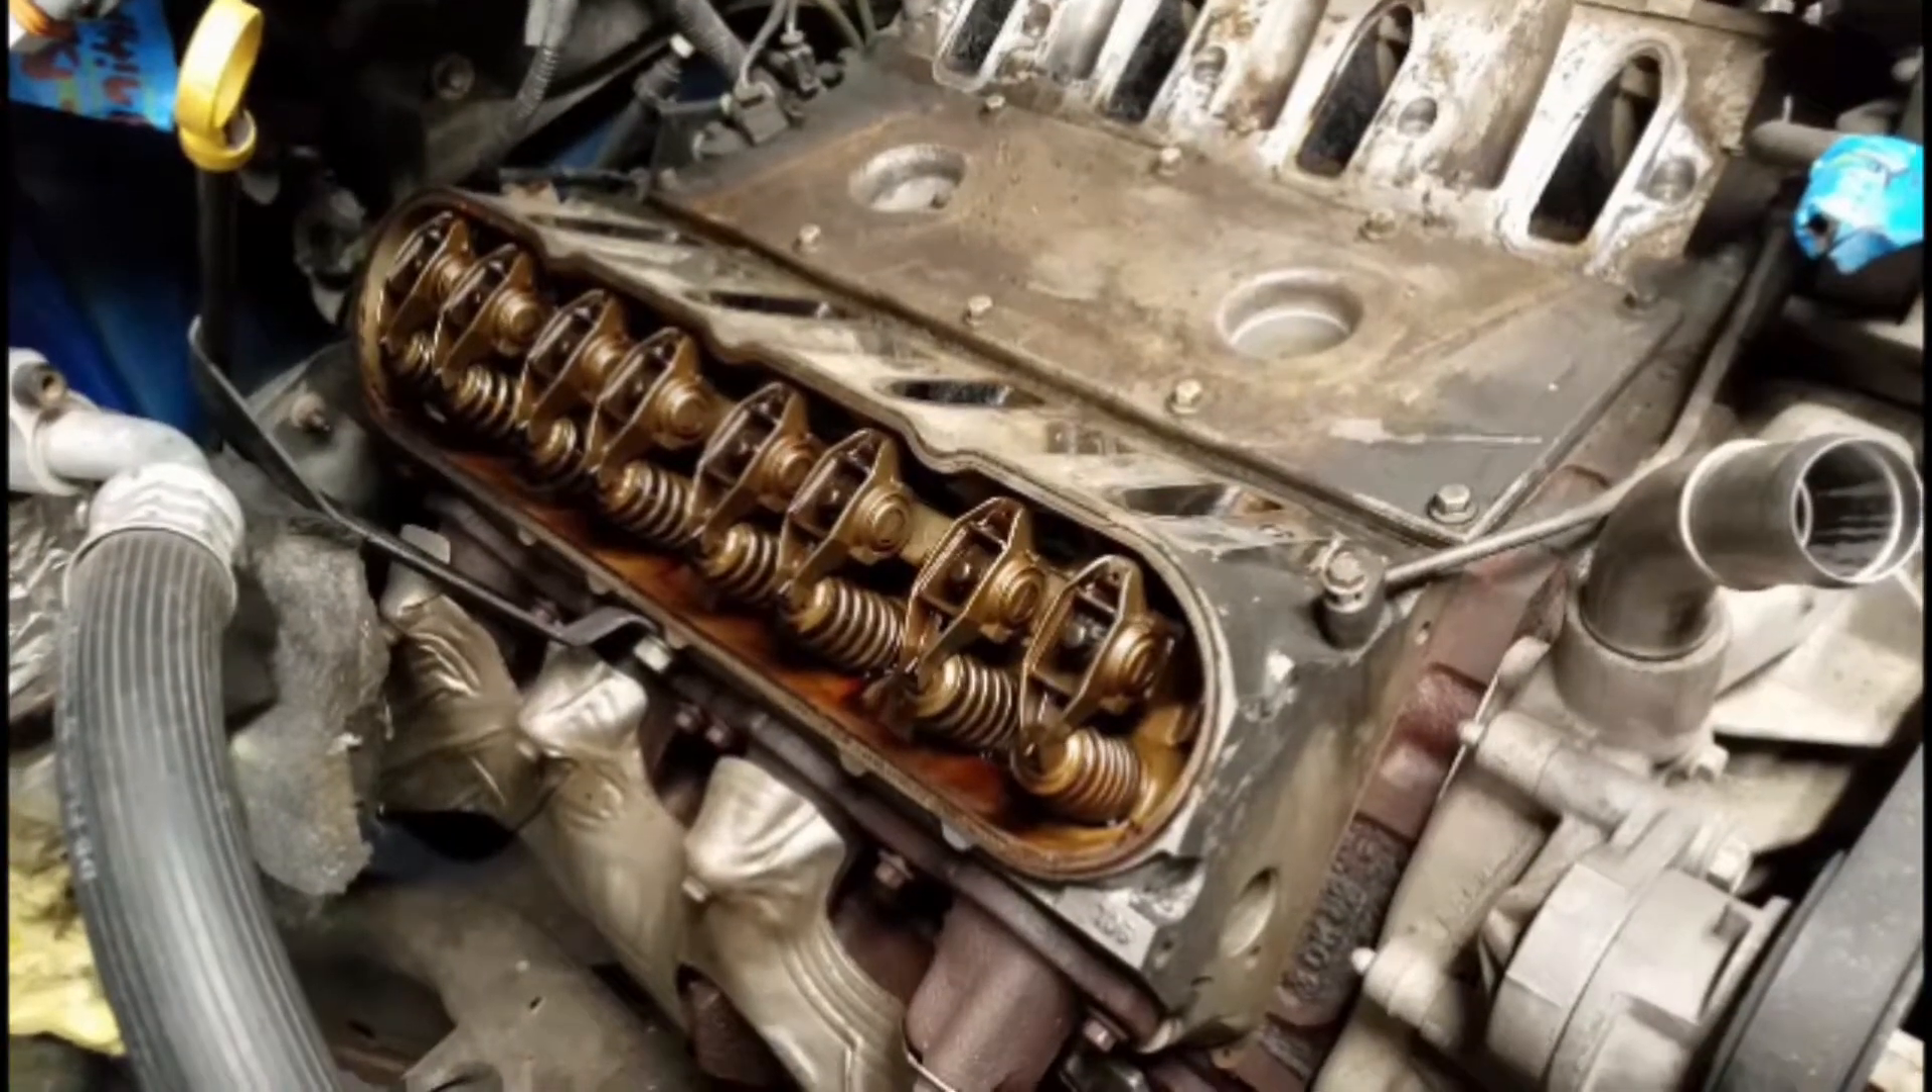I don't know why I was saying cylinder cap all day, but valve covers are off.